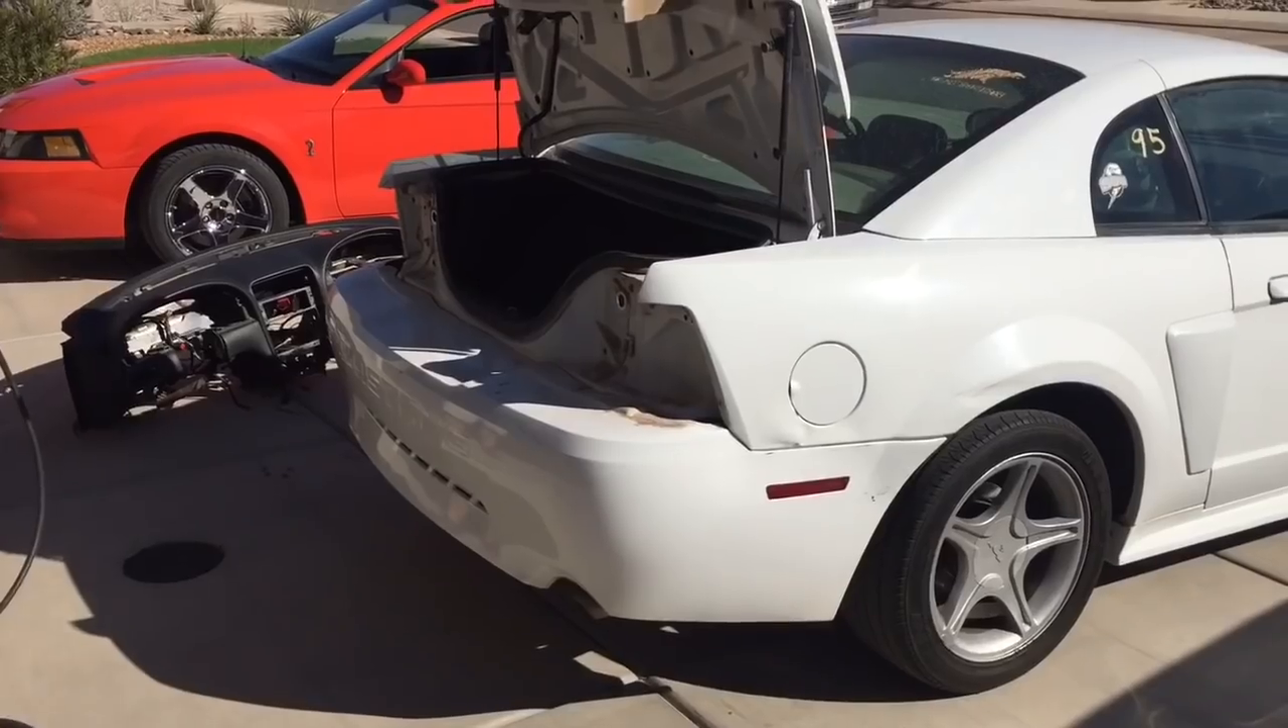We took the tail lights out.